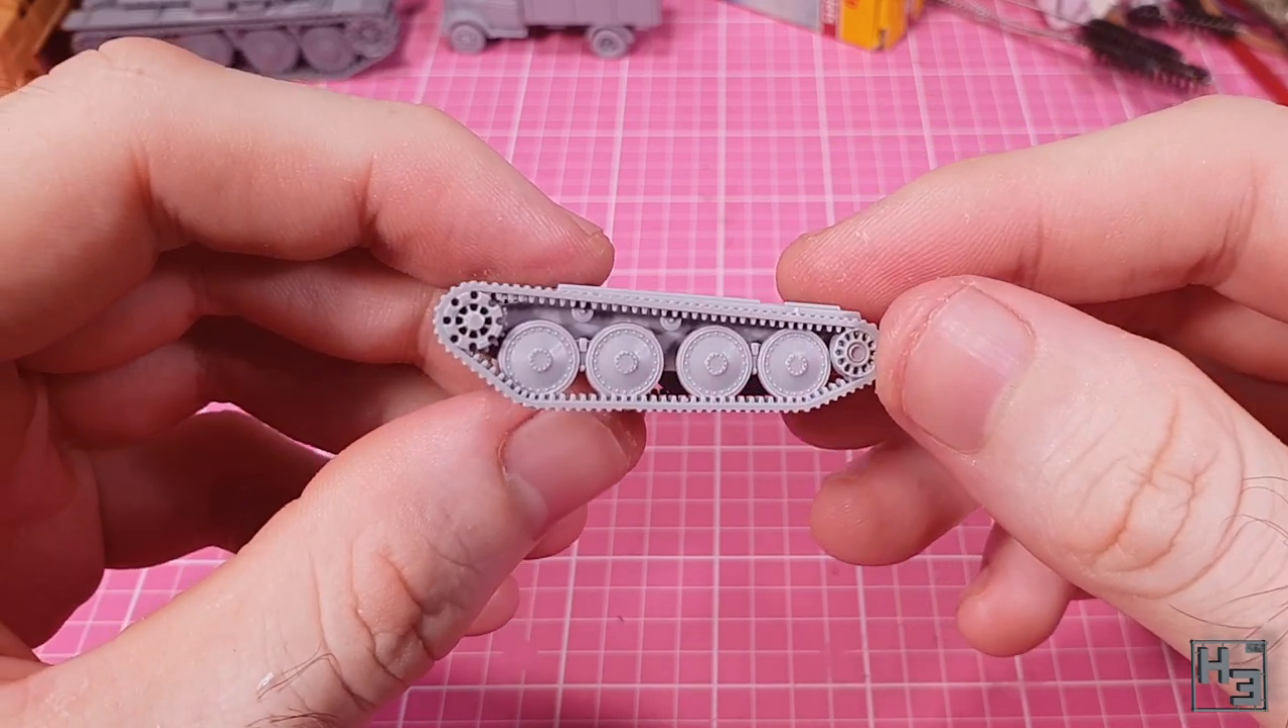After a bit of pressure the tracks are in place and they look pretty decent in my opinion.